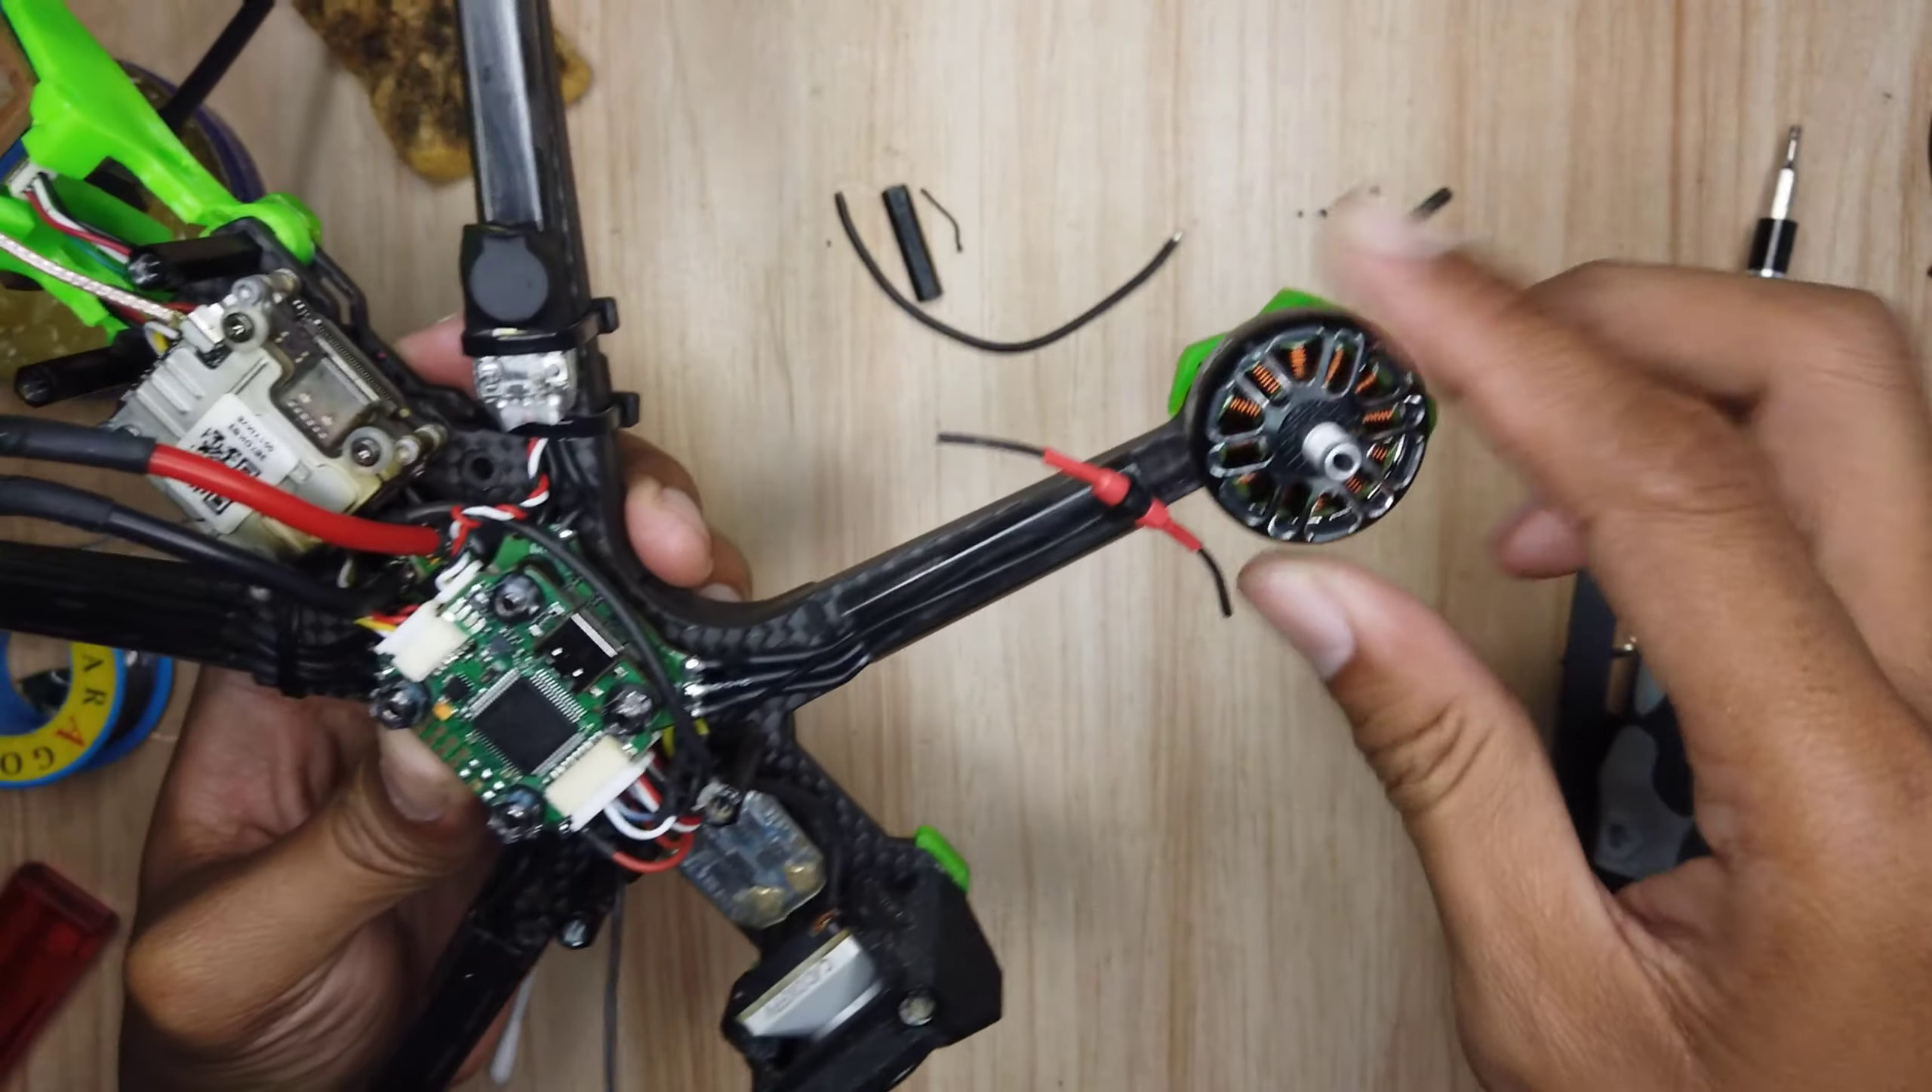Untuk baling-balingnya depannya belum saya pasang.